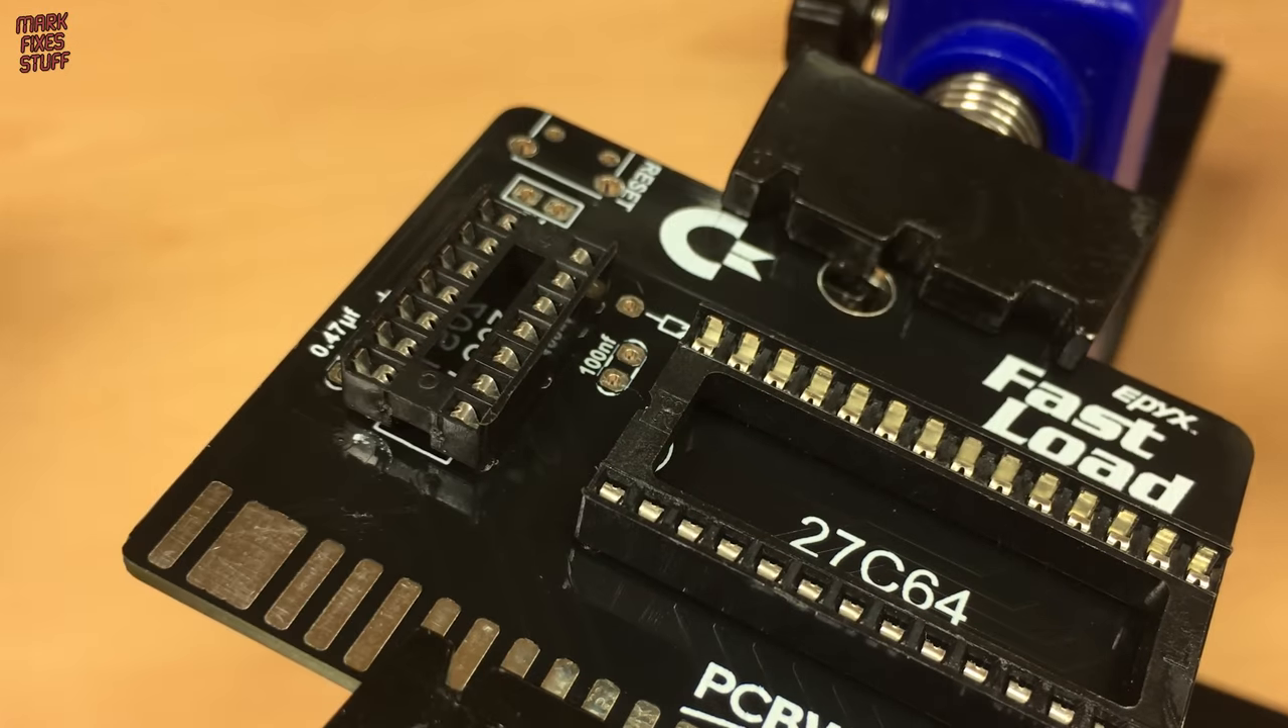And the second socket is installed.